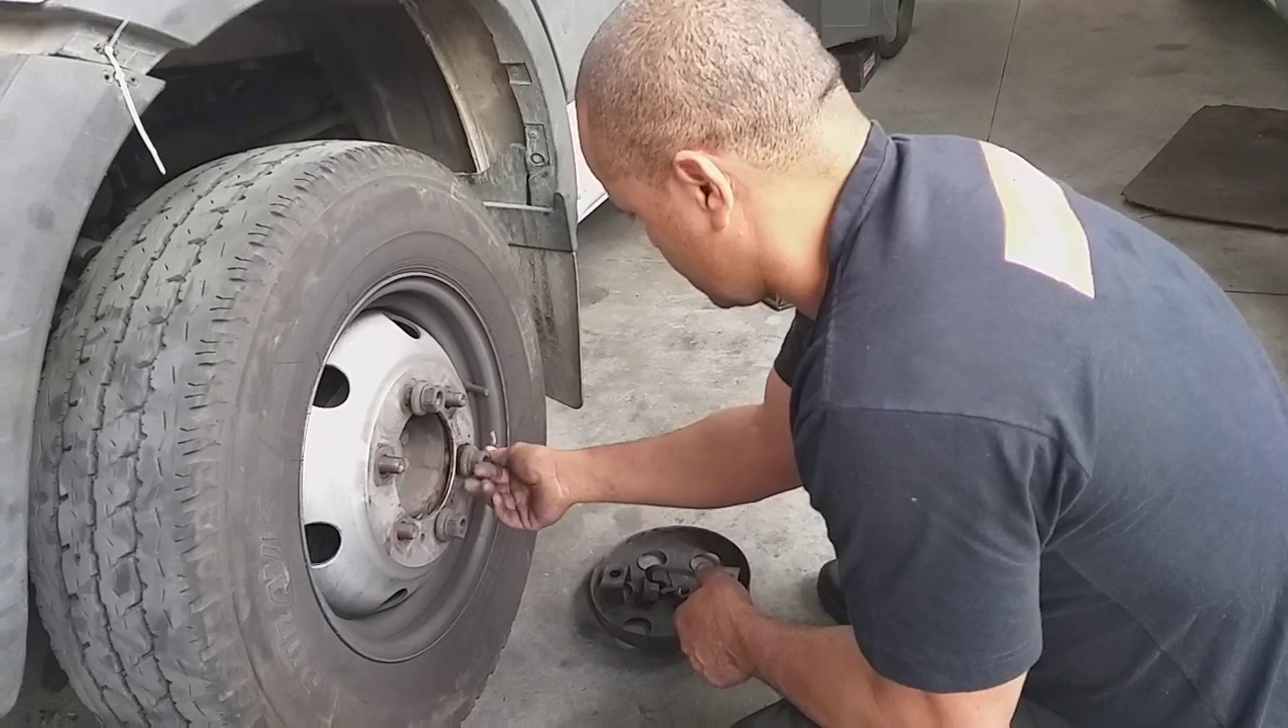É isso aí, Nicão já encaixou lá a roda Encaixadinha a roda.